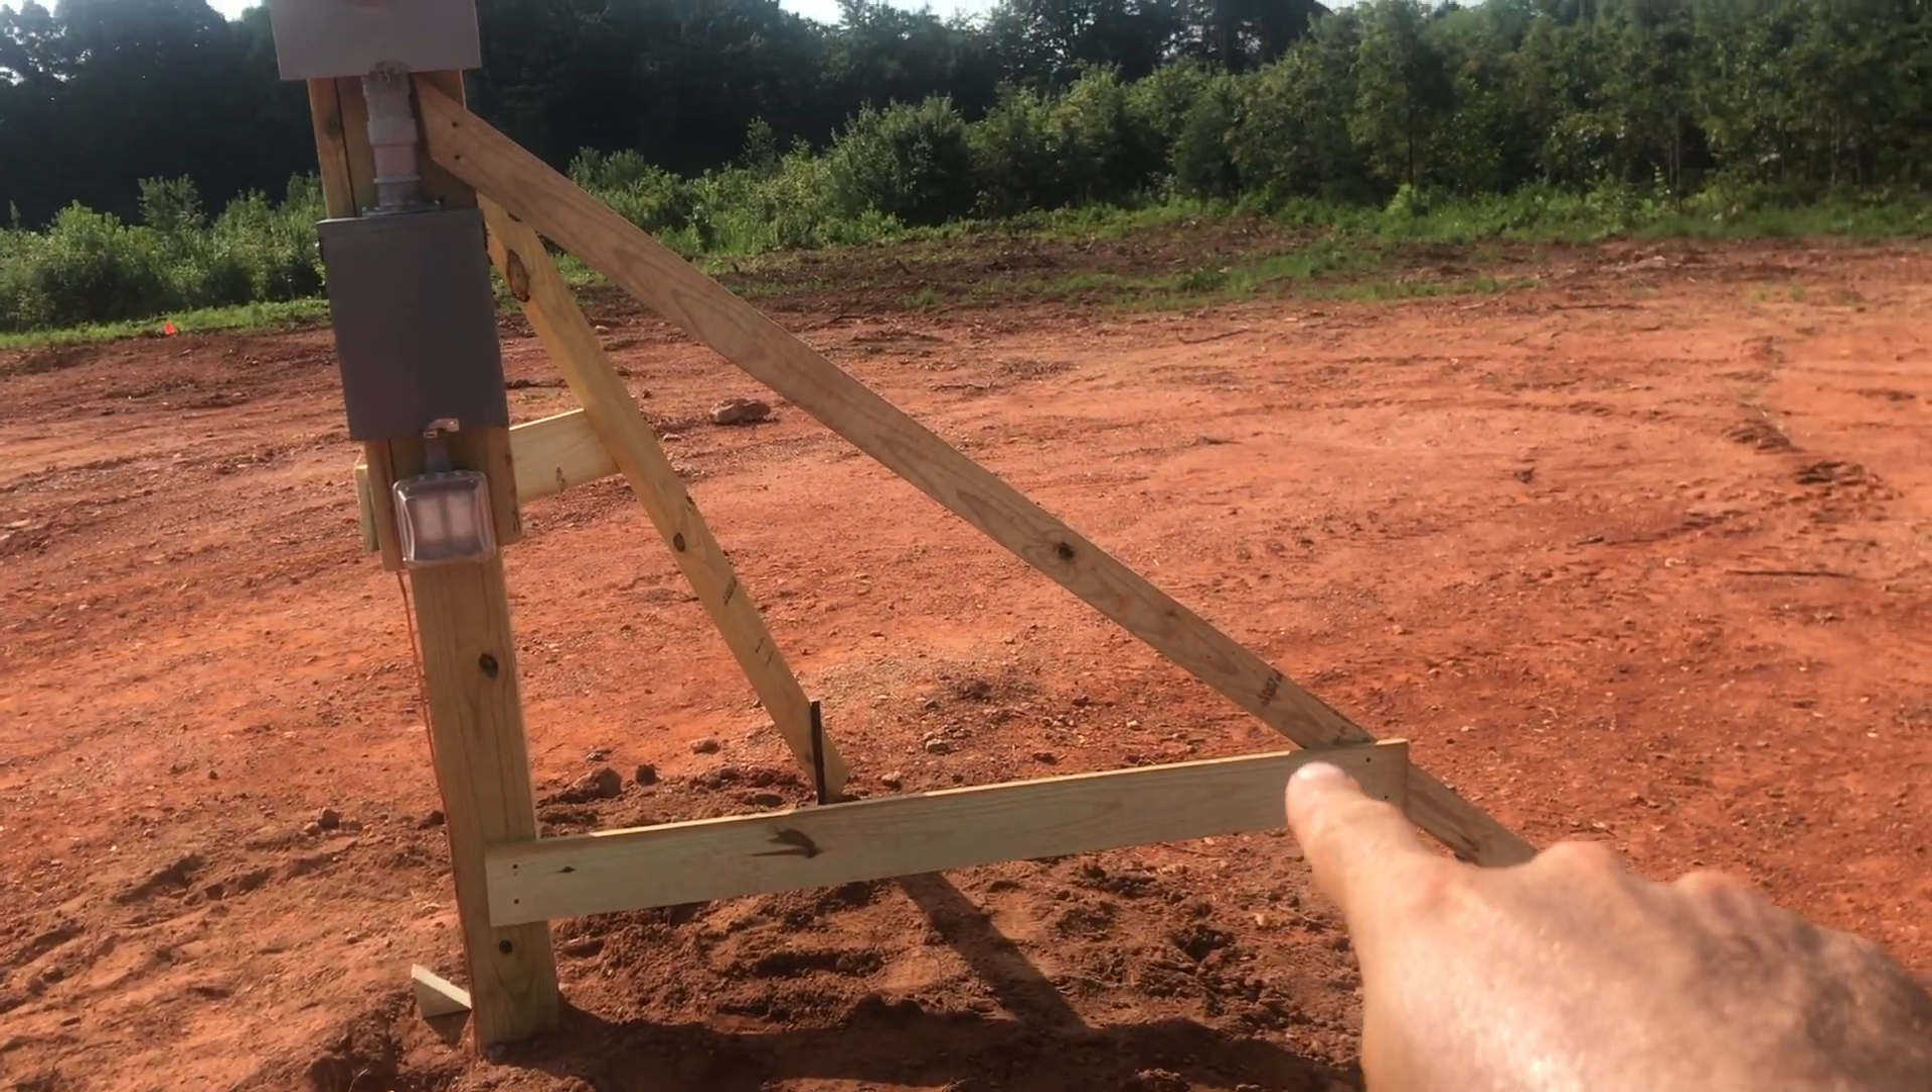So, we ended up putting our braces in.